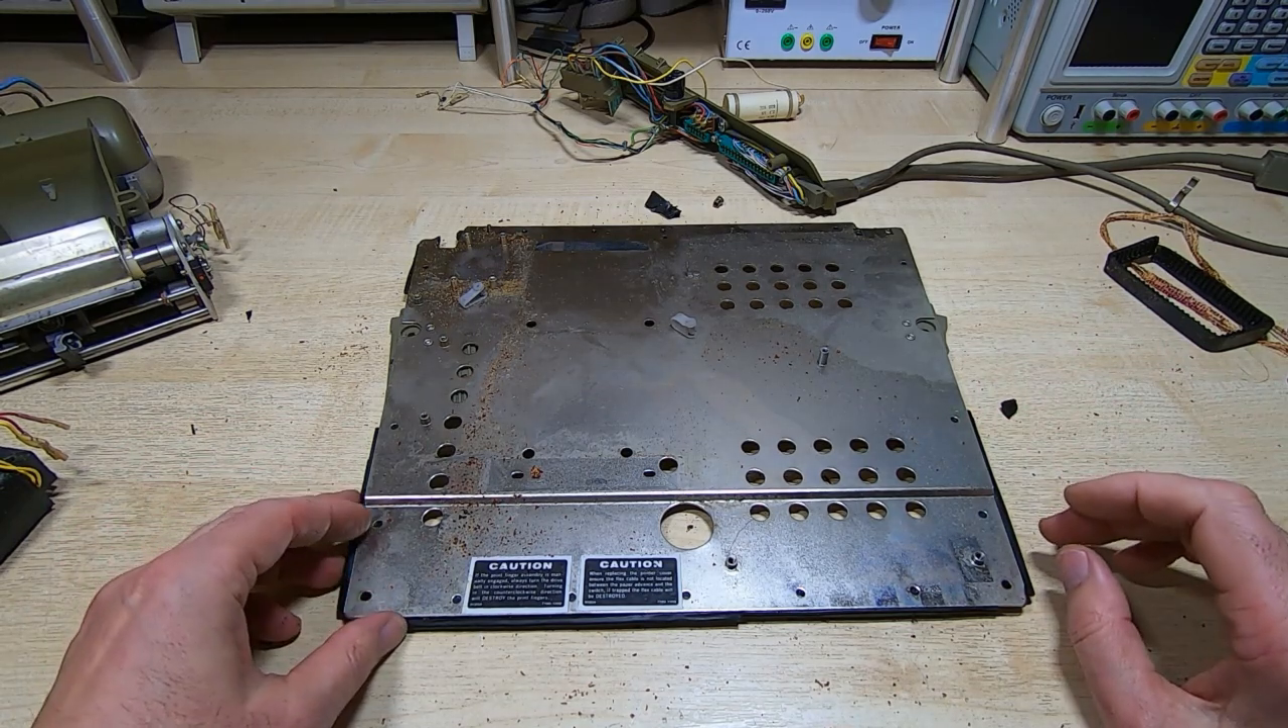Okay so that's um the unit stripped down.